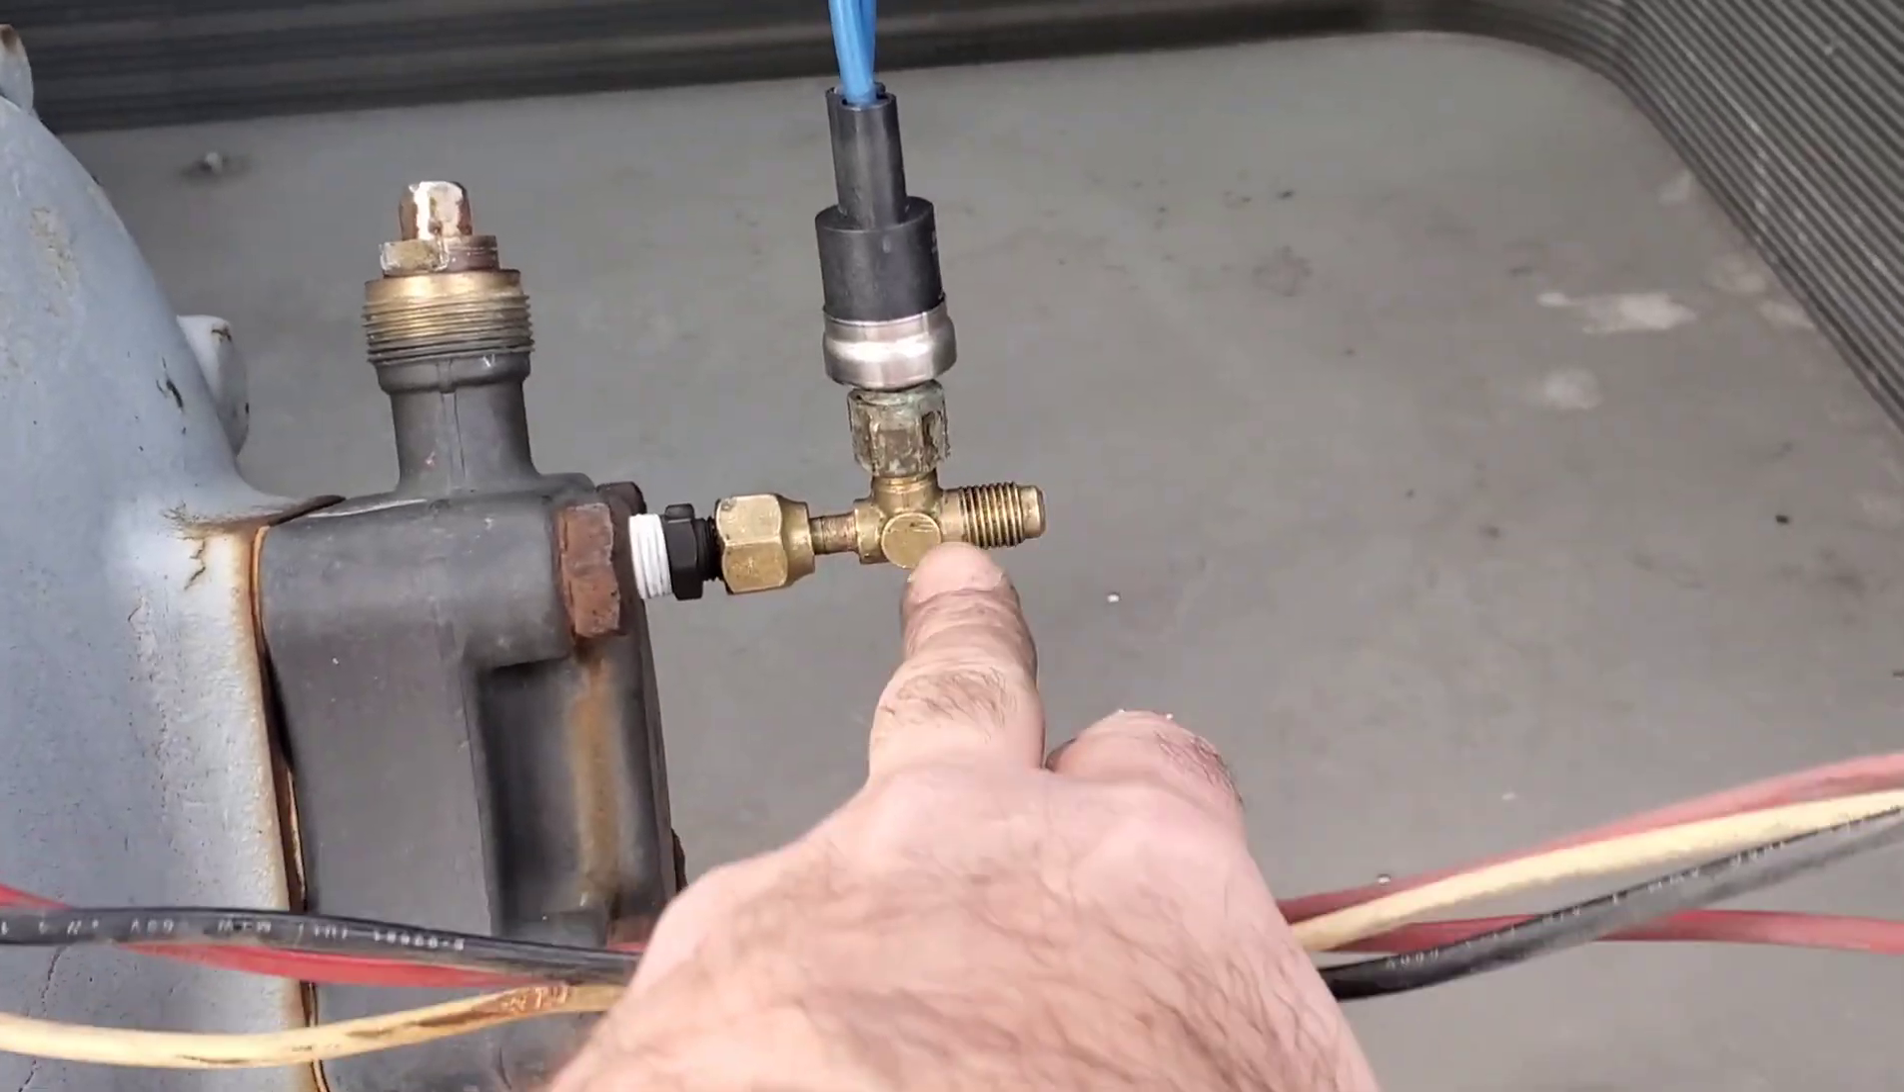So for now what we've done with this low pressure switch is we have added a swivel T right here and added the switch here.